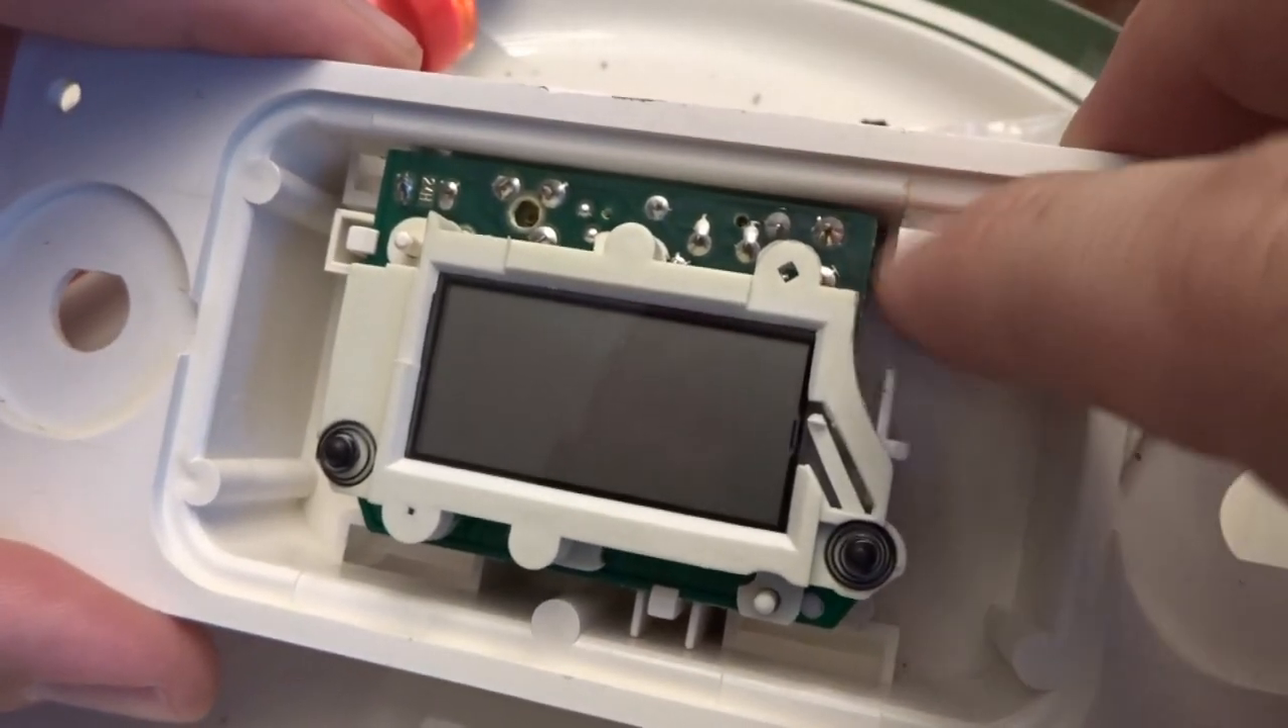So as you can see we've got our screen housing reattached to the circuit board and then now we are reinstalling everything into the housing to go back in the car.